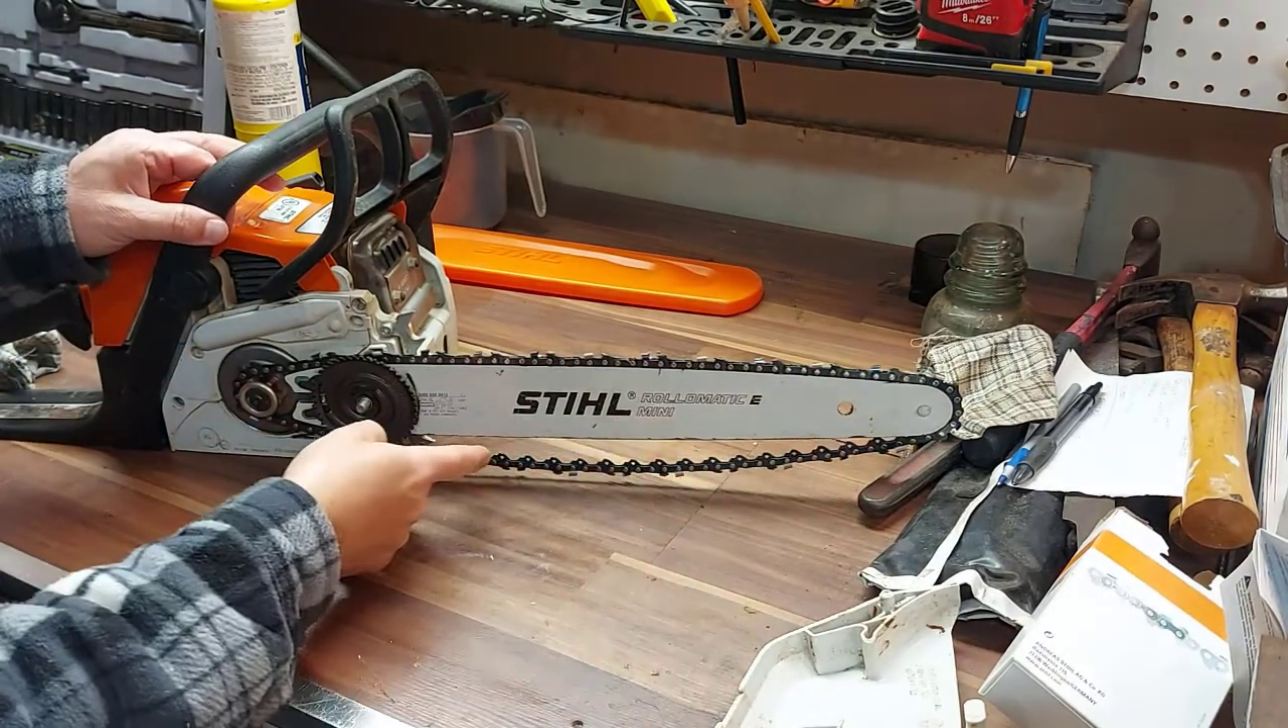So your chain is on nice. It's laying inside the groove here, comes around the roller, and it's on the sprocket here. The chain is in the right direction.